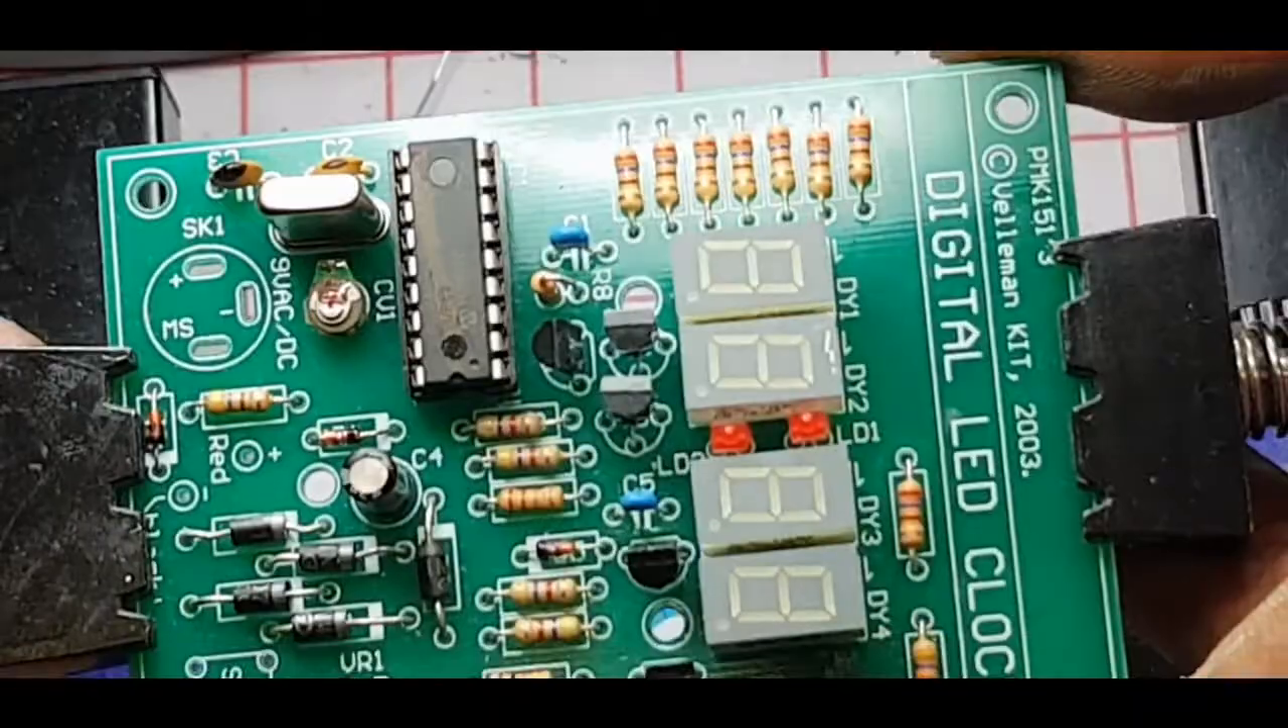So that's the chip neatly seated.